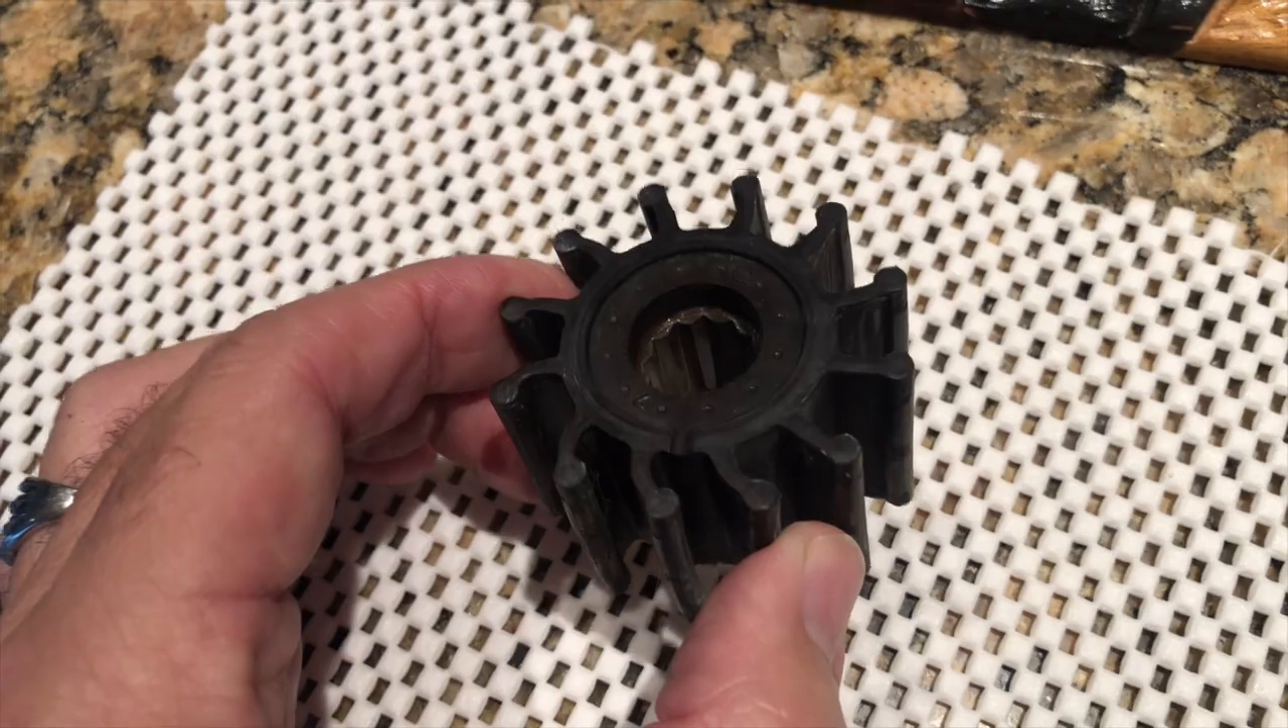So here's the impeller we've removed, and you can see, it's actually in pretty good shape.